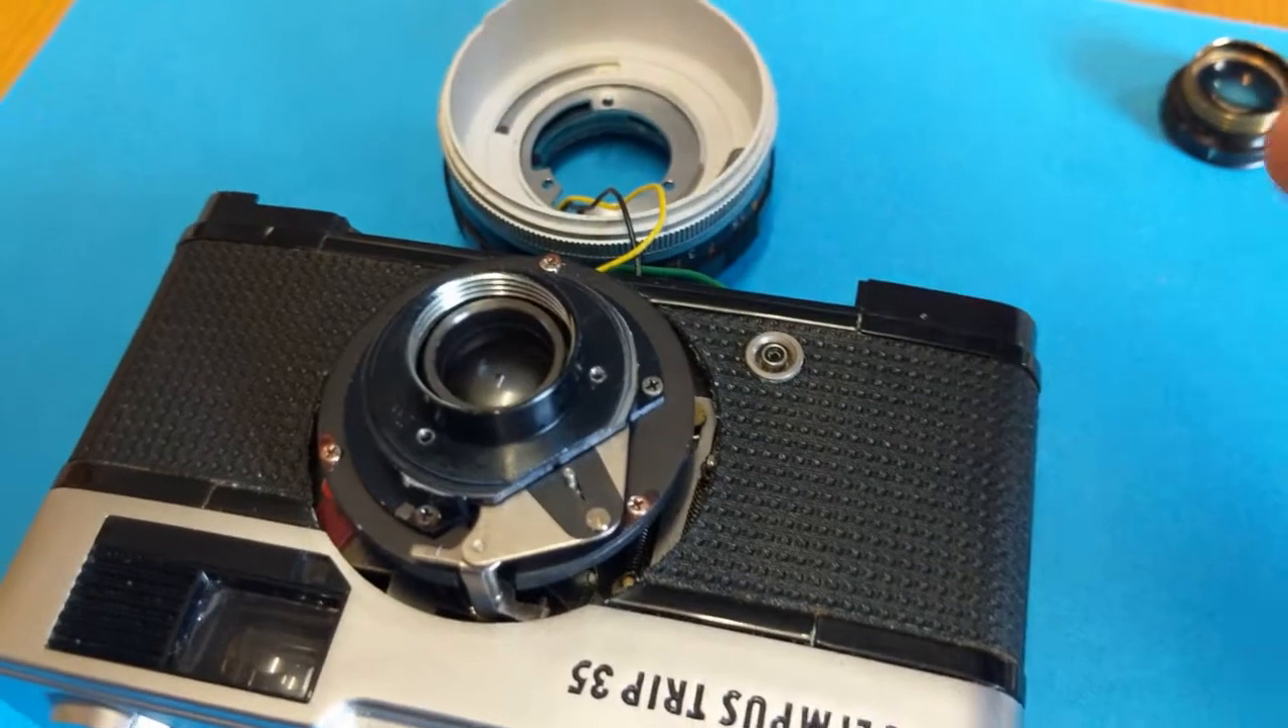Hey guys so i've taken the lens off now and obviously what you want to be doing is they're still attached the wires are still attached so just be careful with that.